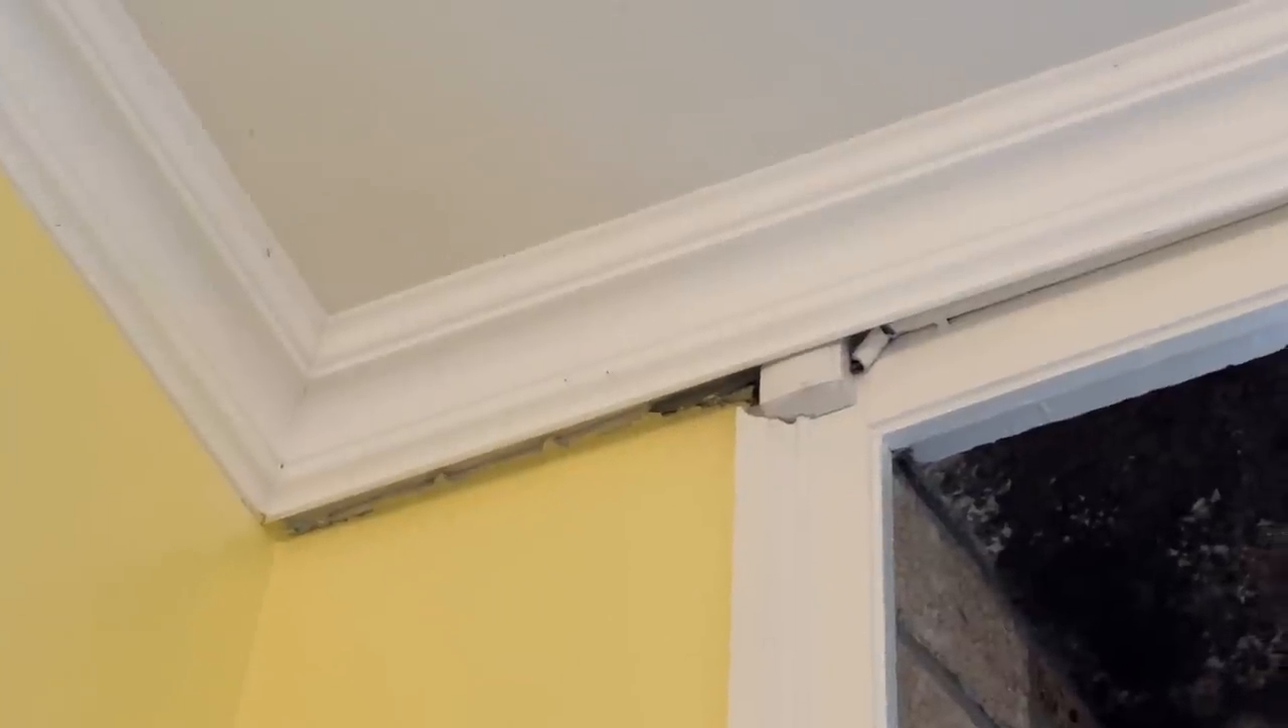On some areas i actually have a quite large gap between the wall and the coving itself.